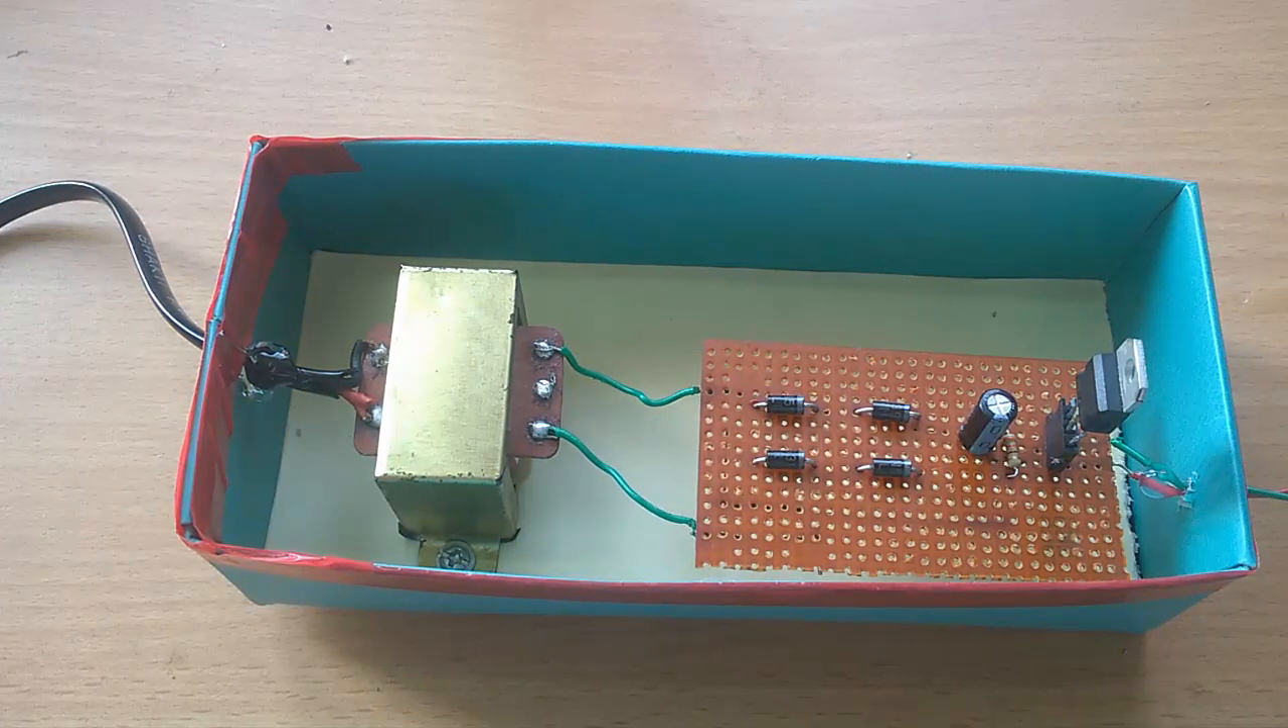So finally we place the circuitry inside the box easily and now we go for the output.